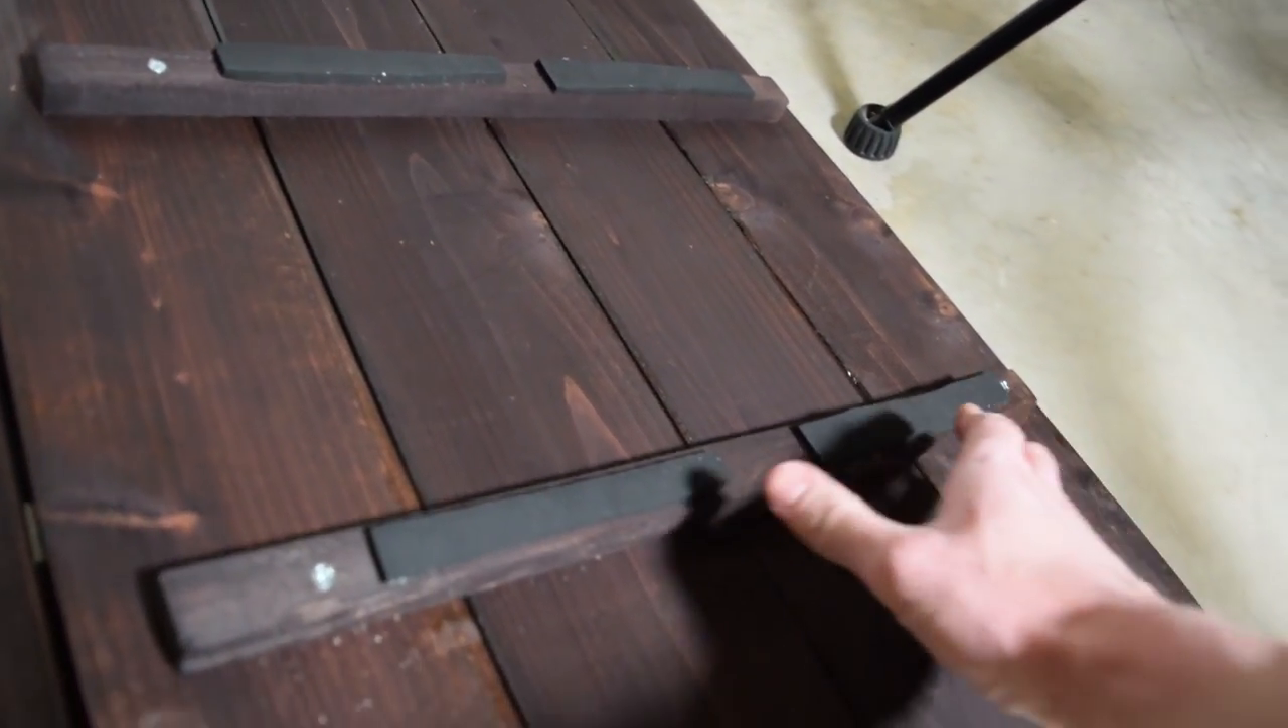So I put some rubber padding on the top and below as well to try and dampen the vibrations from the server.